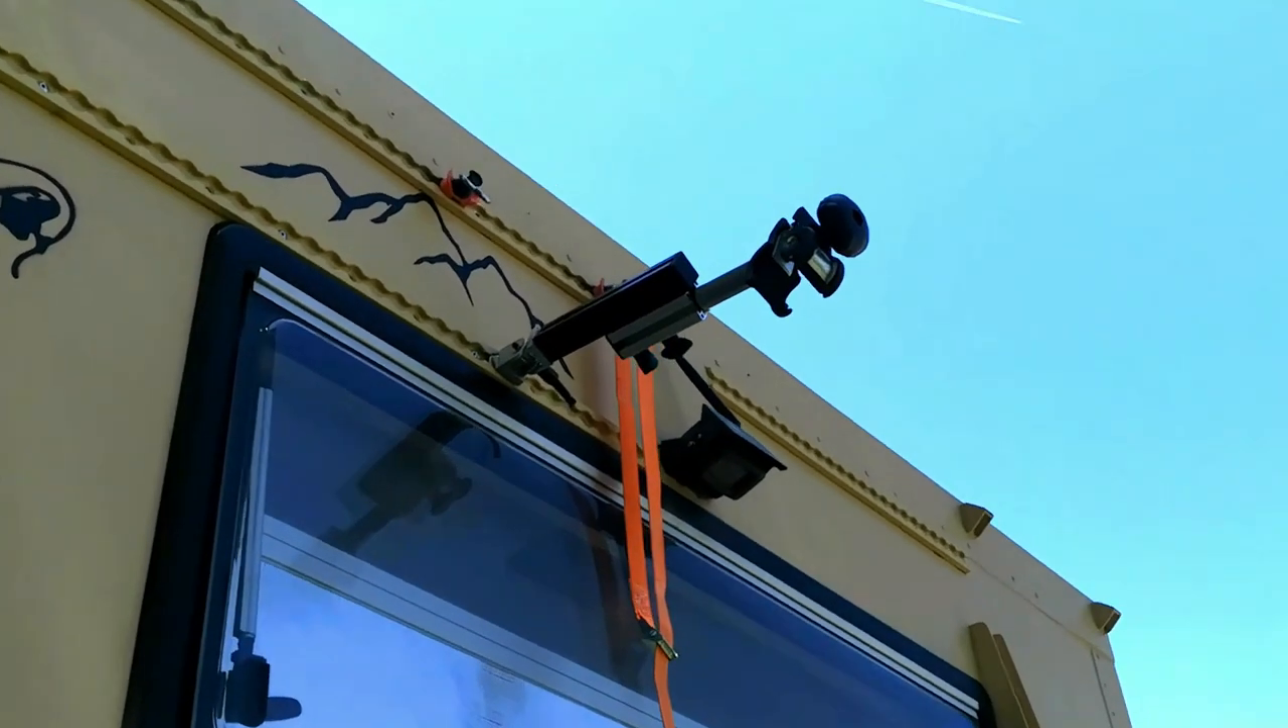Montiert sieht der Halter nun so aus.